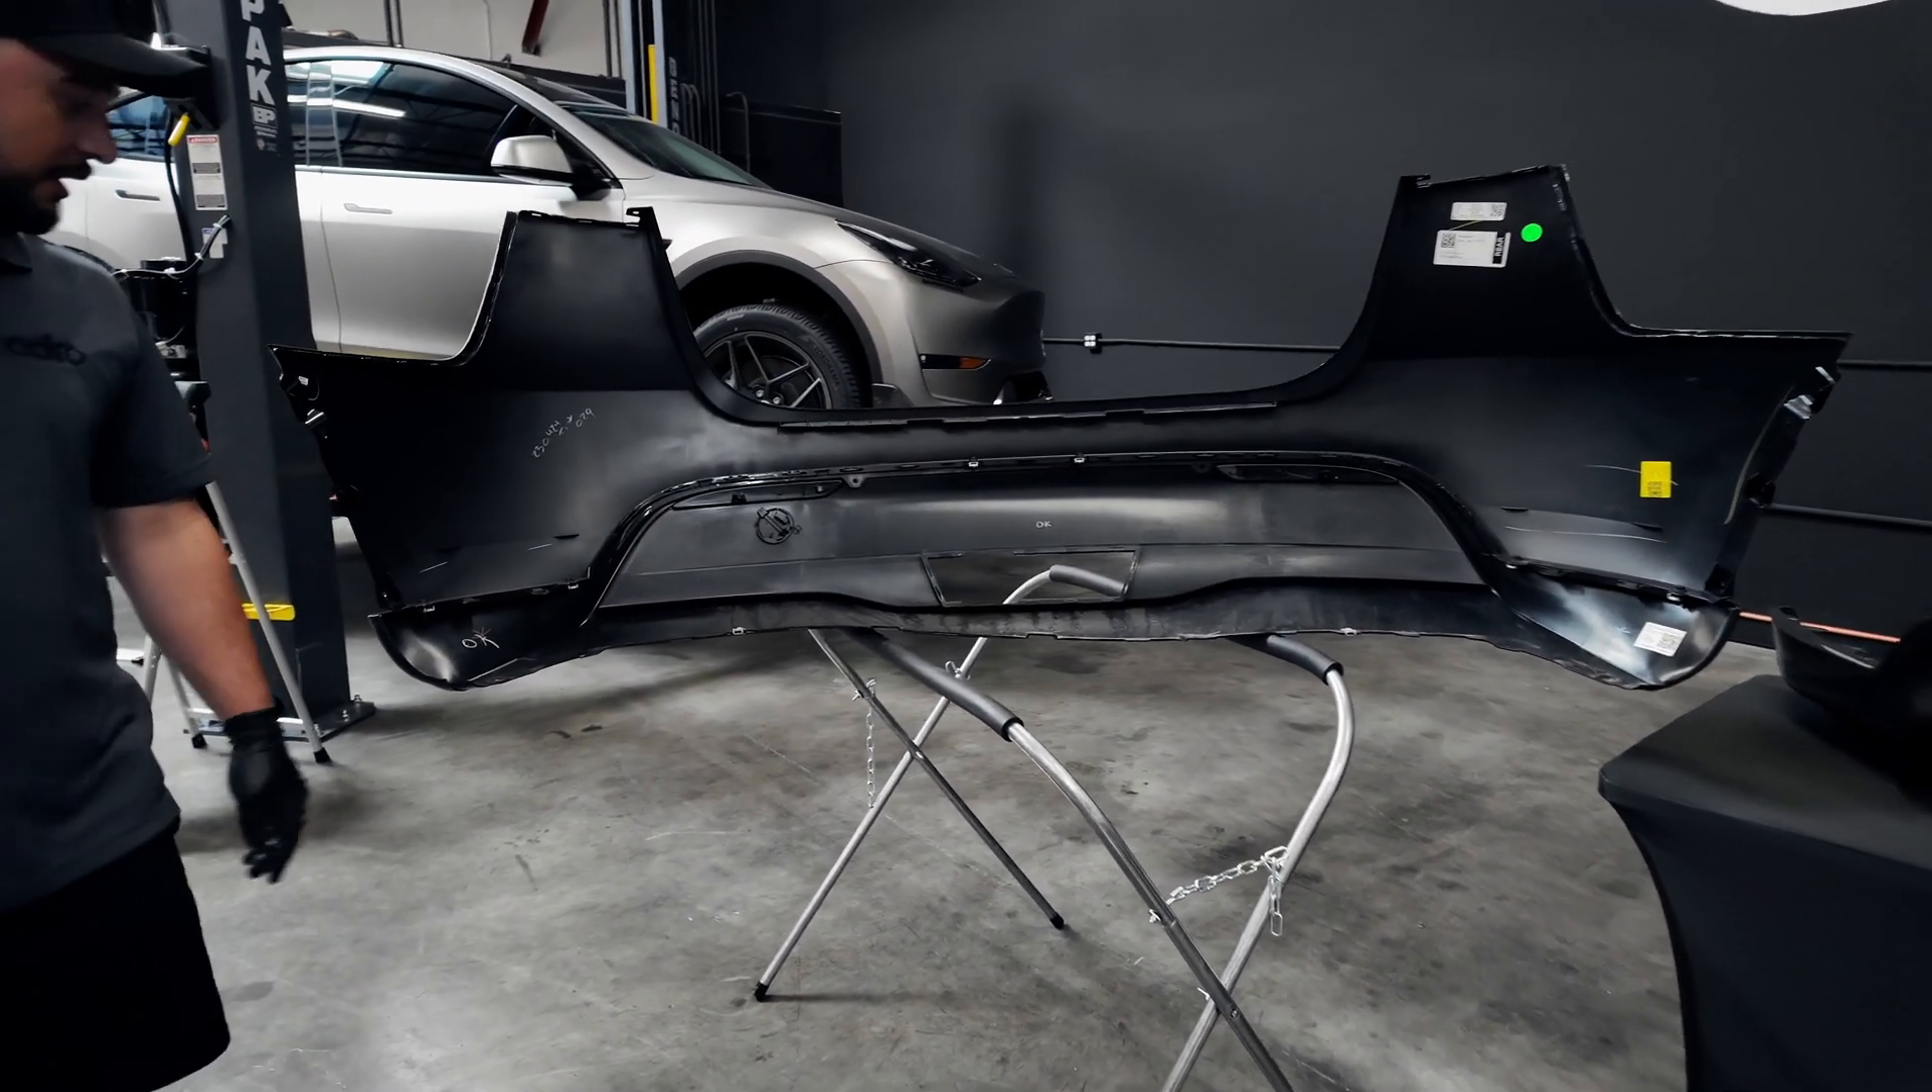So you can see here that we have the bumper off of the Tesla Model Y and that's for a few reasons.